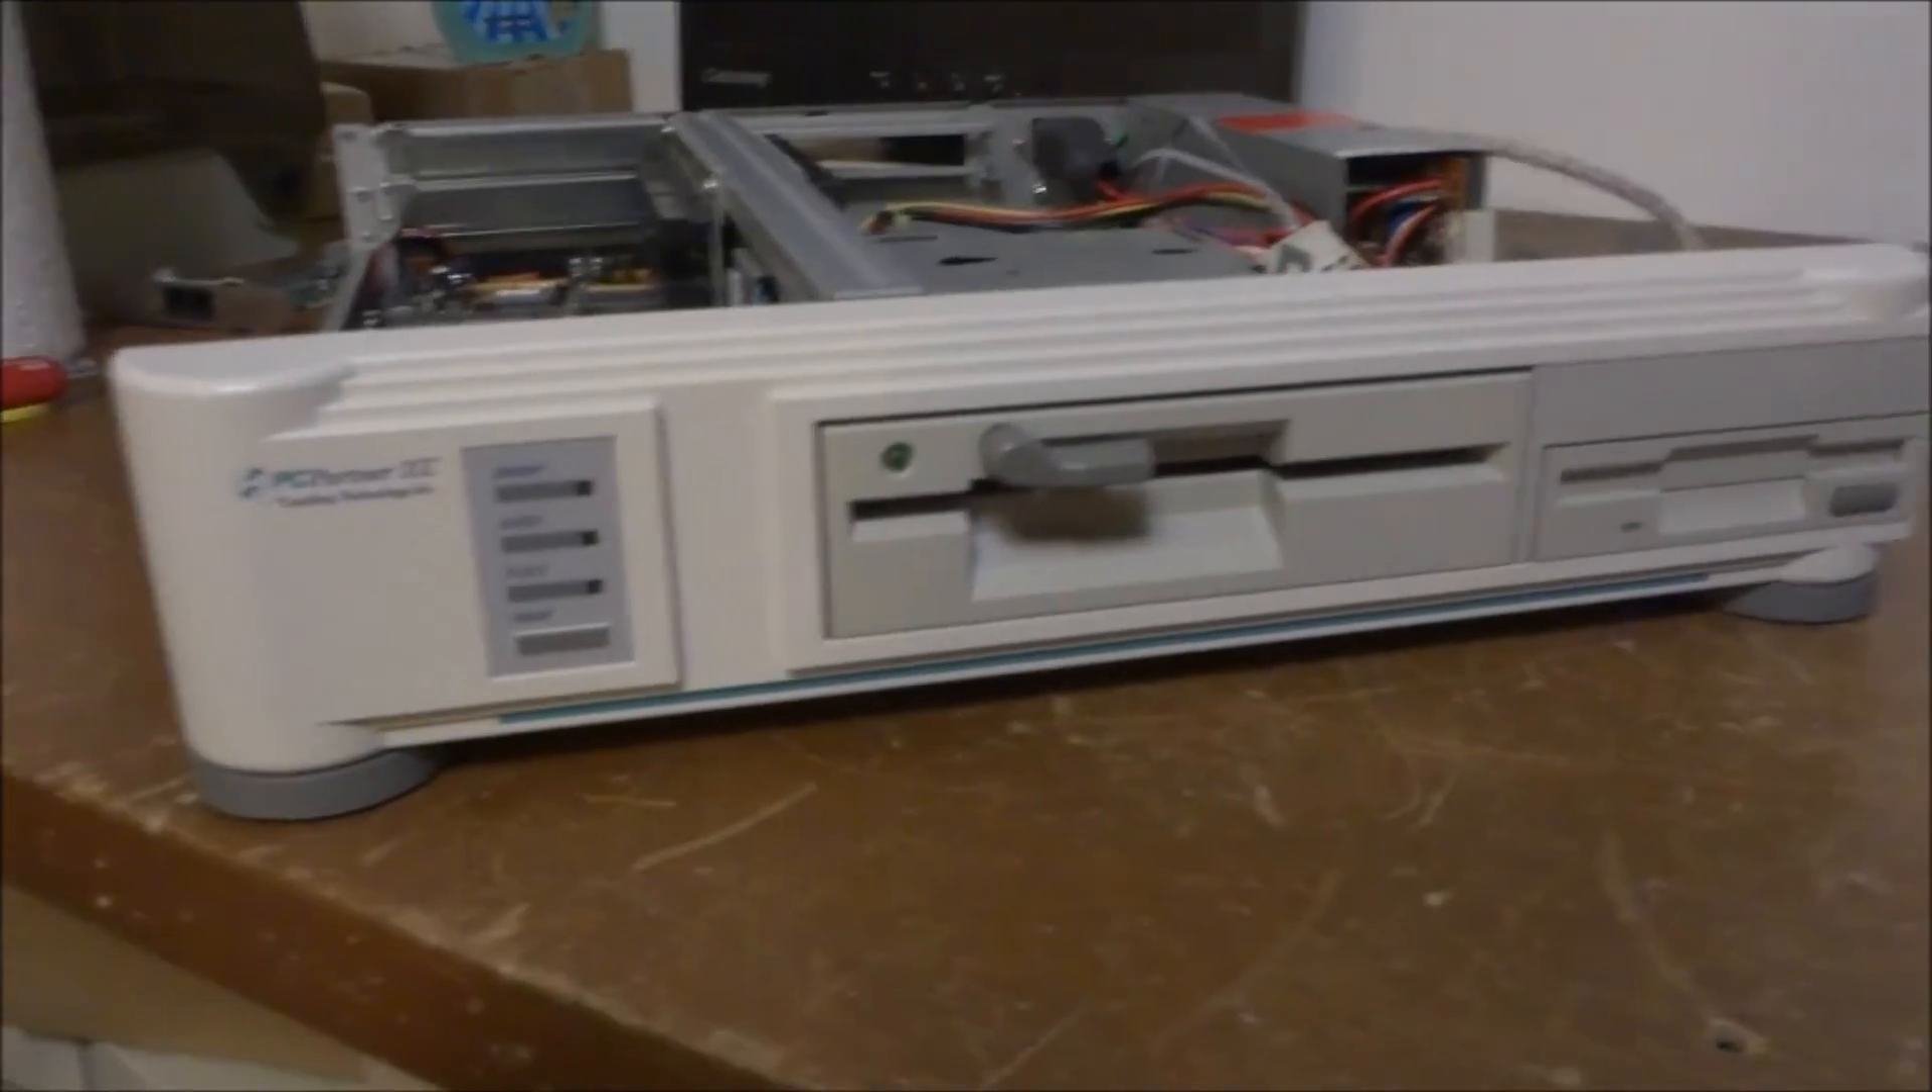Anyway i did get the front panel on and i think it looks pretty good.